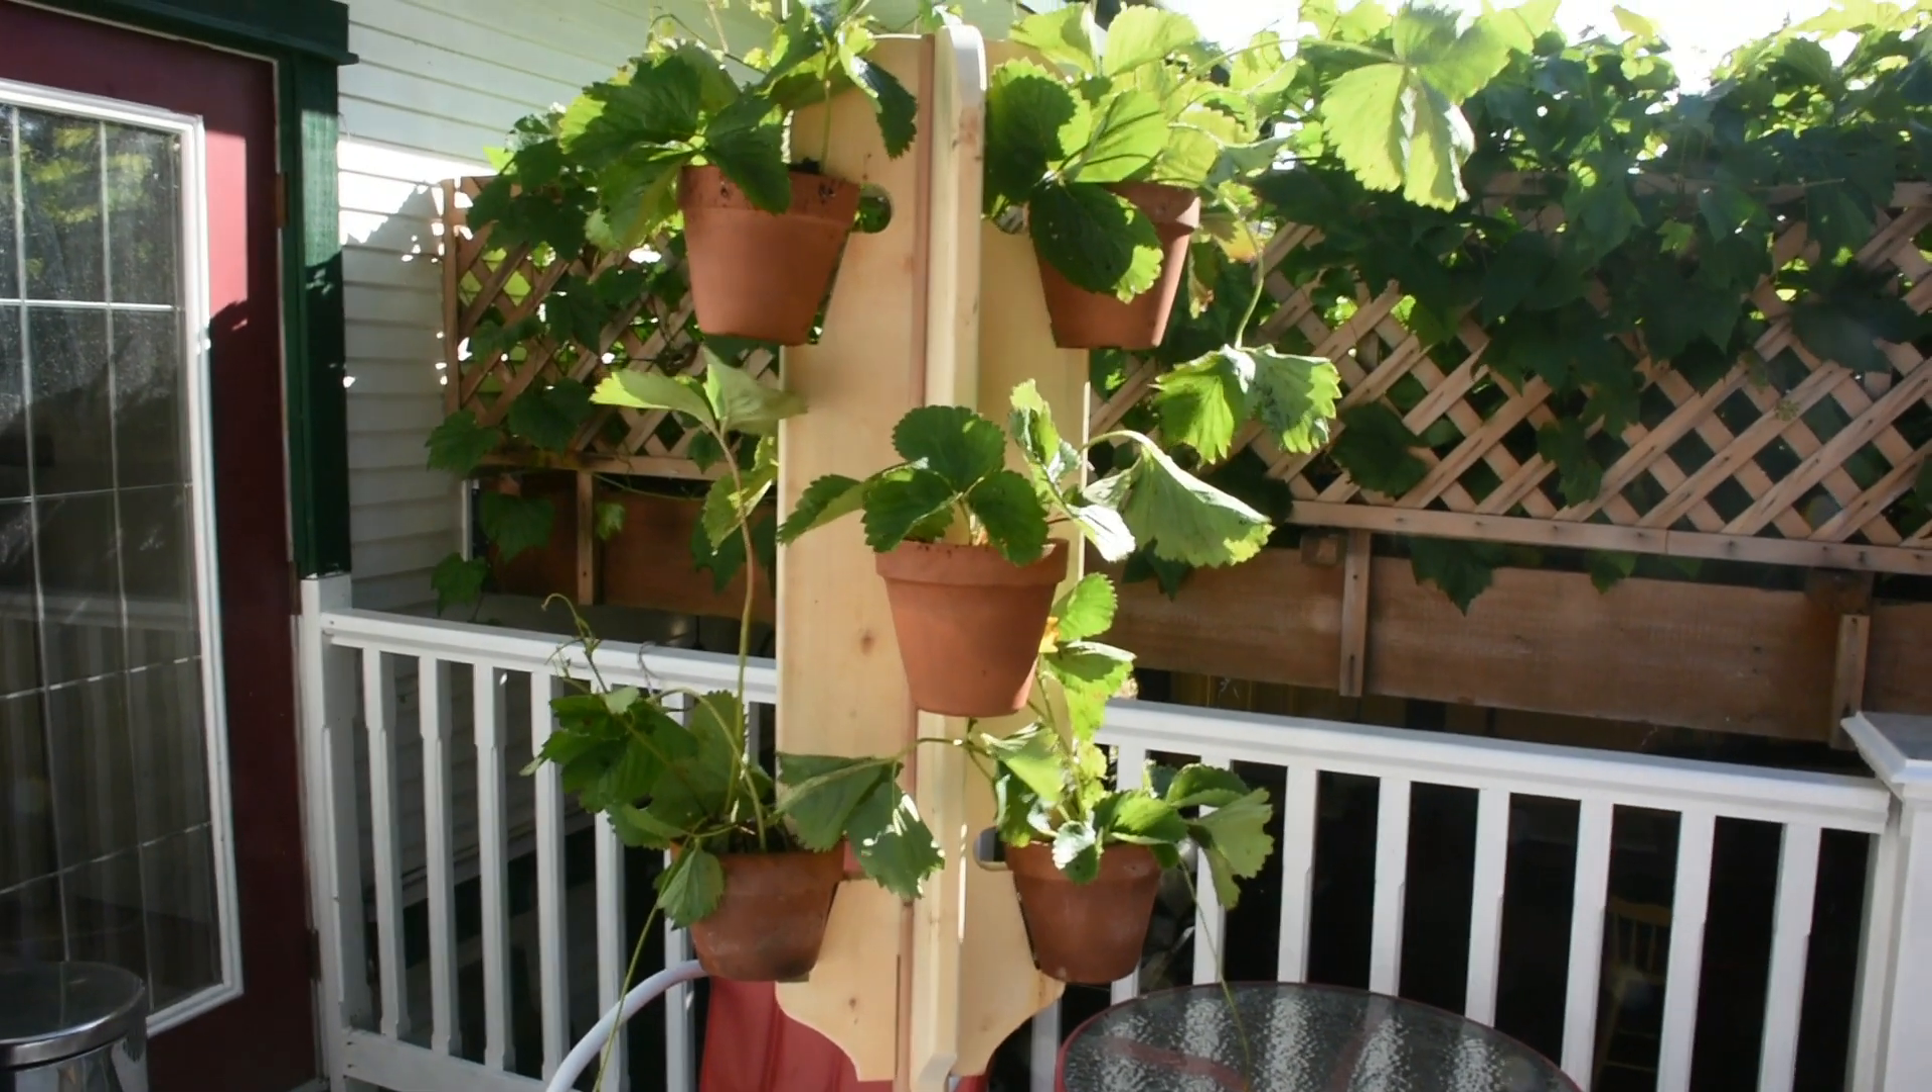So here we are on the deck and you can see that we've got all the pots mounted in and filled with strawberry plants.